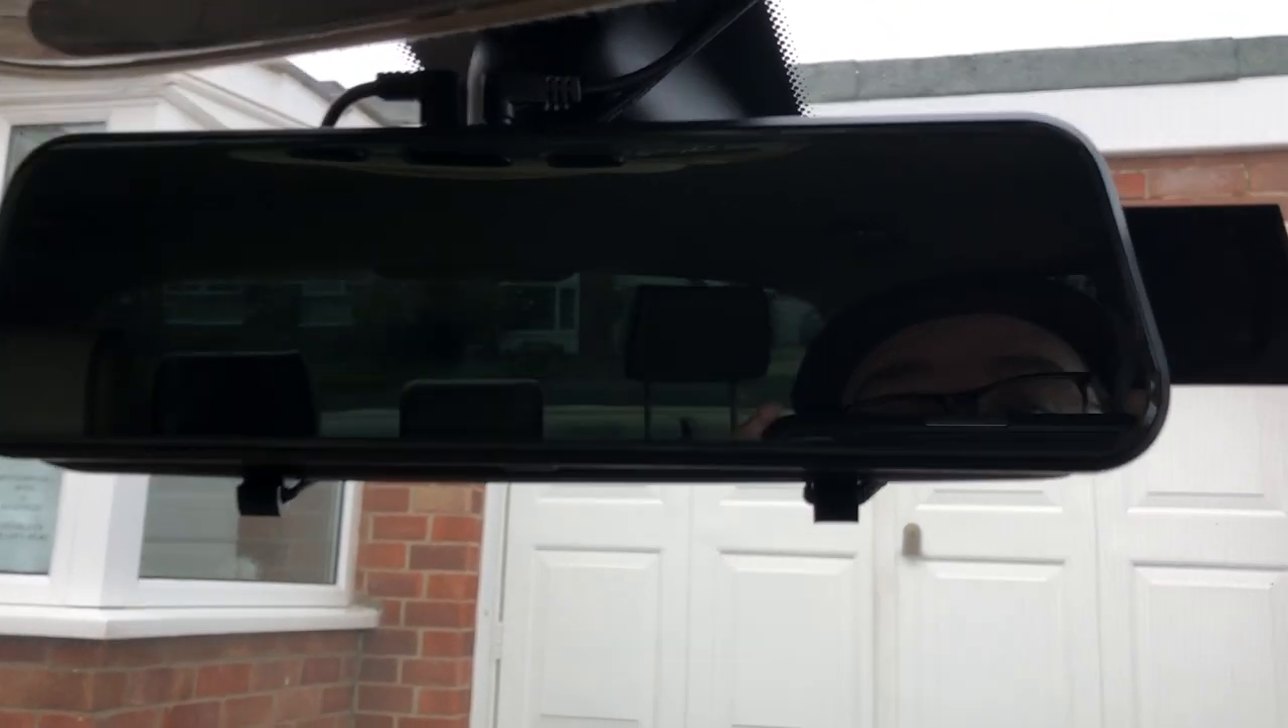Okay, so mirror's fully installed.